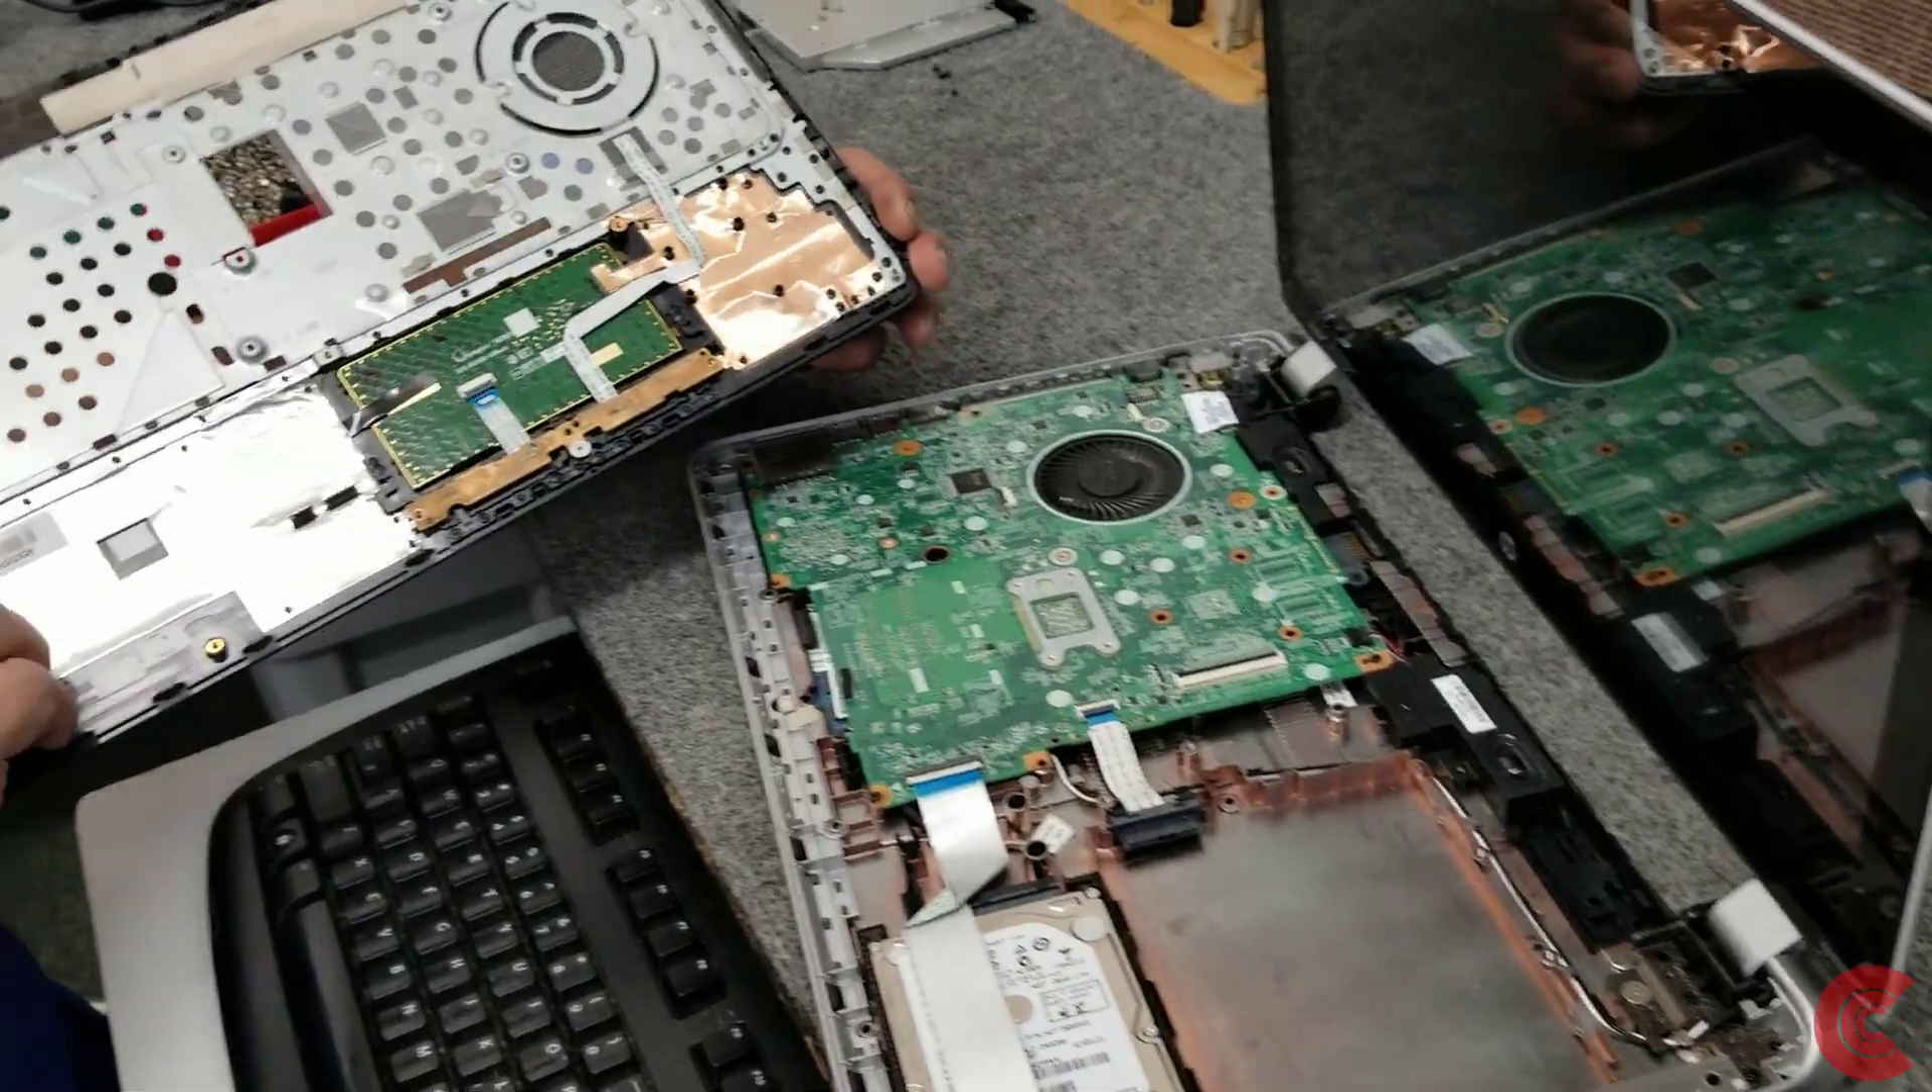So we got the whole palm rest off. Exposing everything.